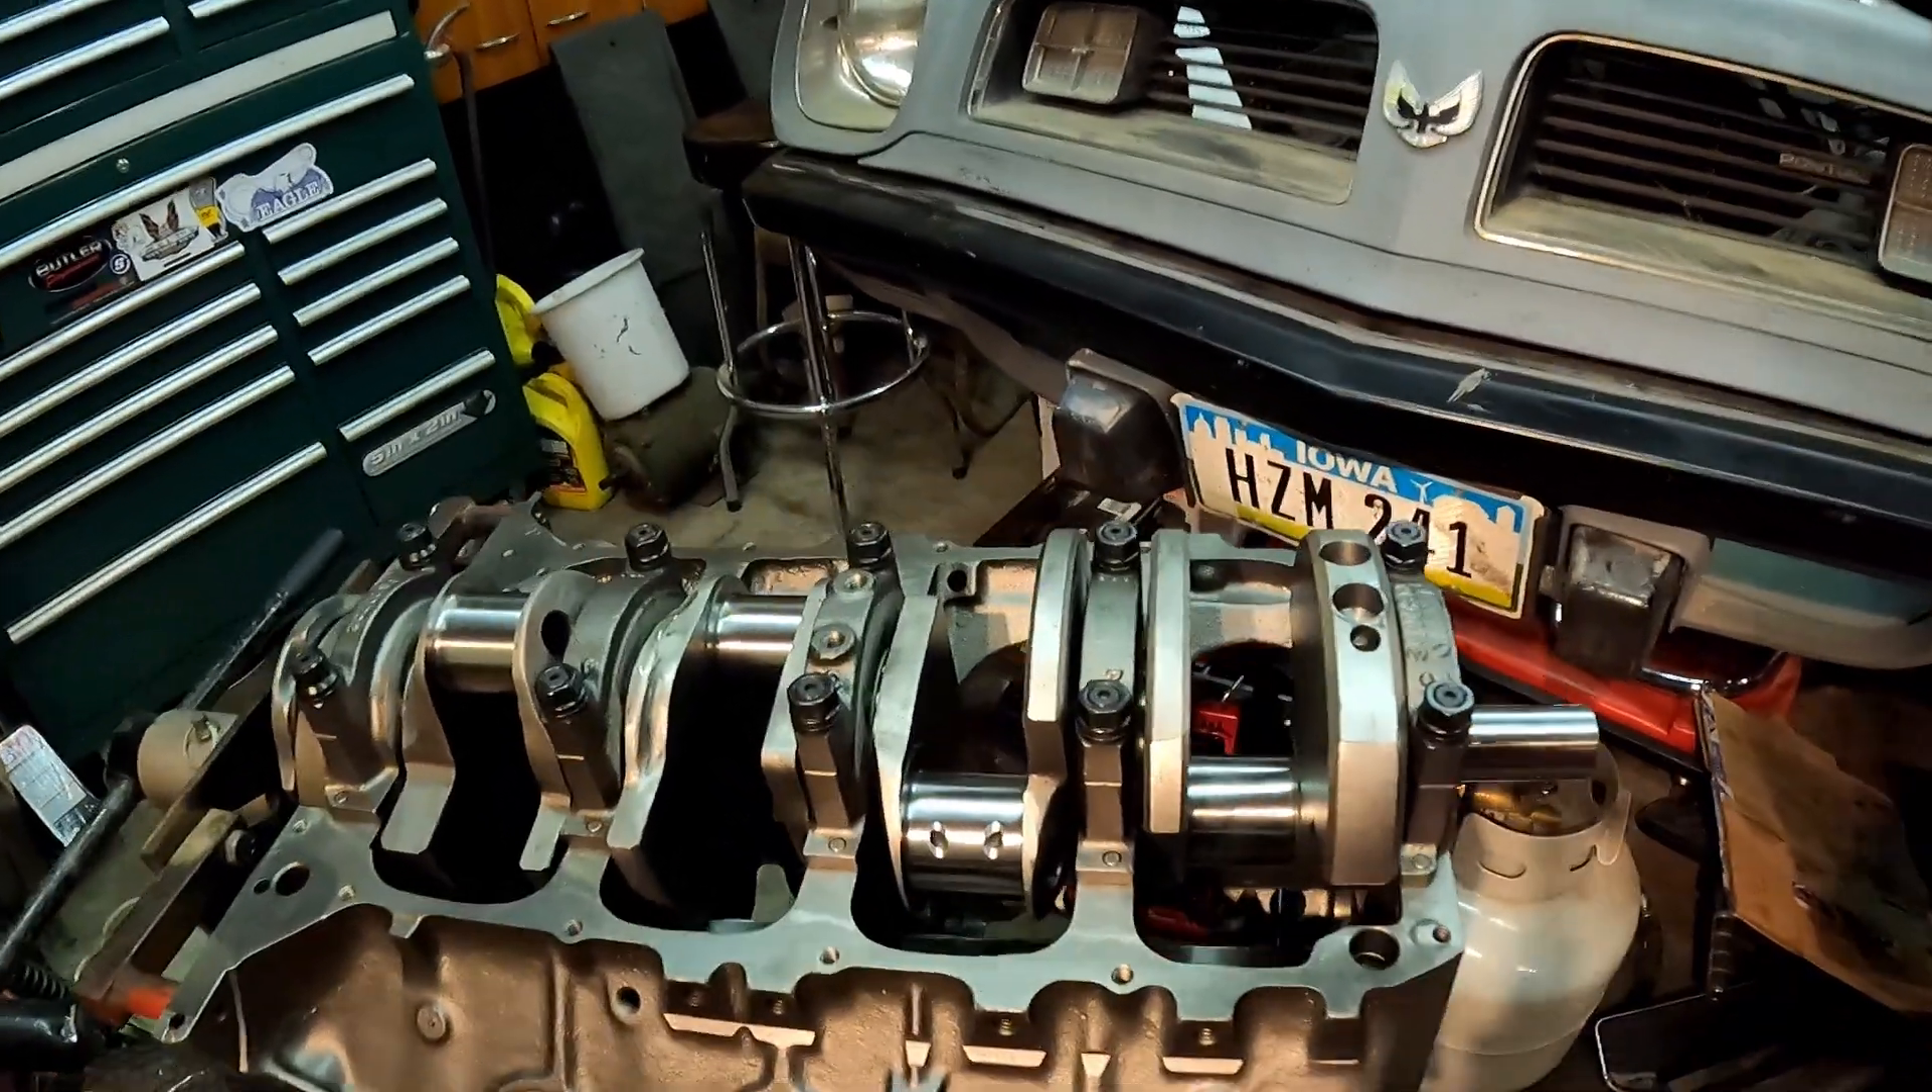And there you have it. That is one freshly installed and torqued down crank.